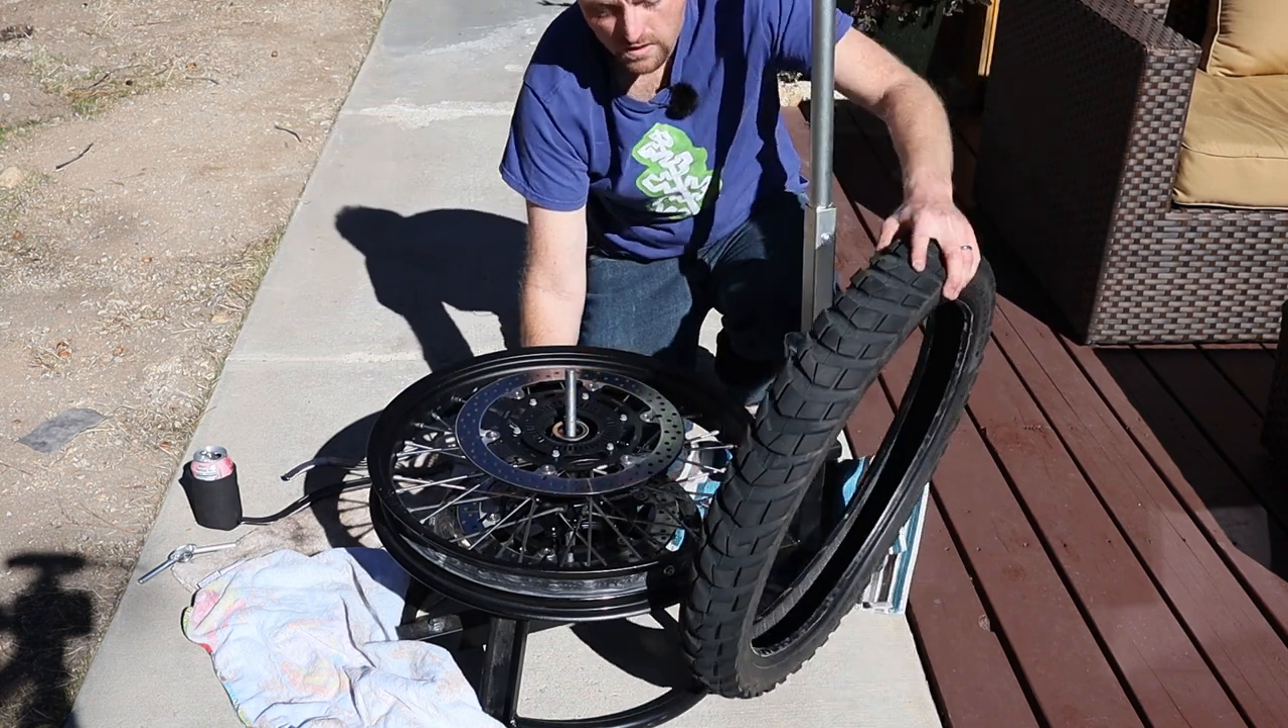So we've got our front tire off, we can go ahead and set this aside.